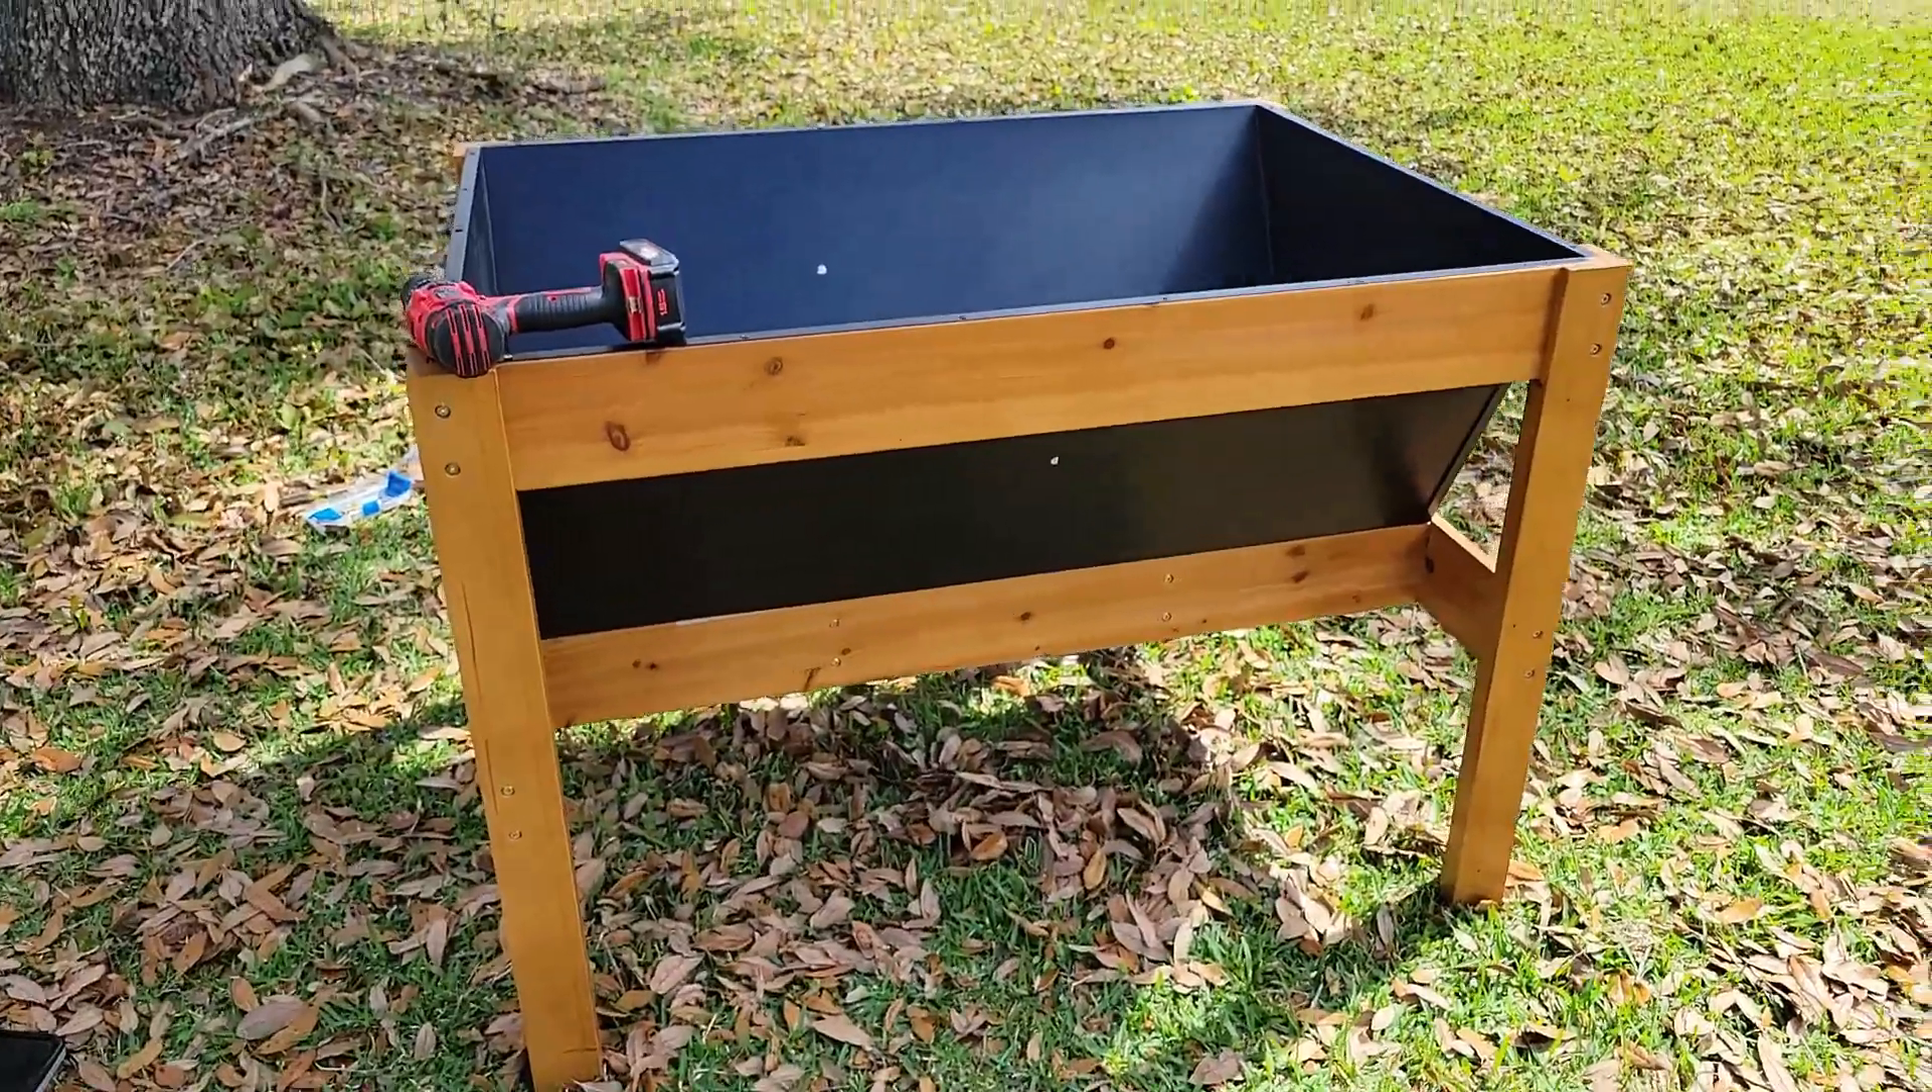We are an hour and a half into it and we have the box done.